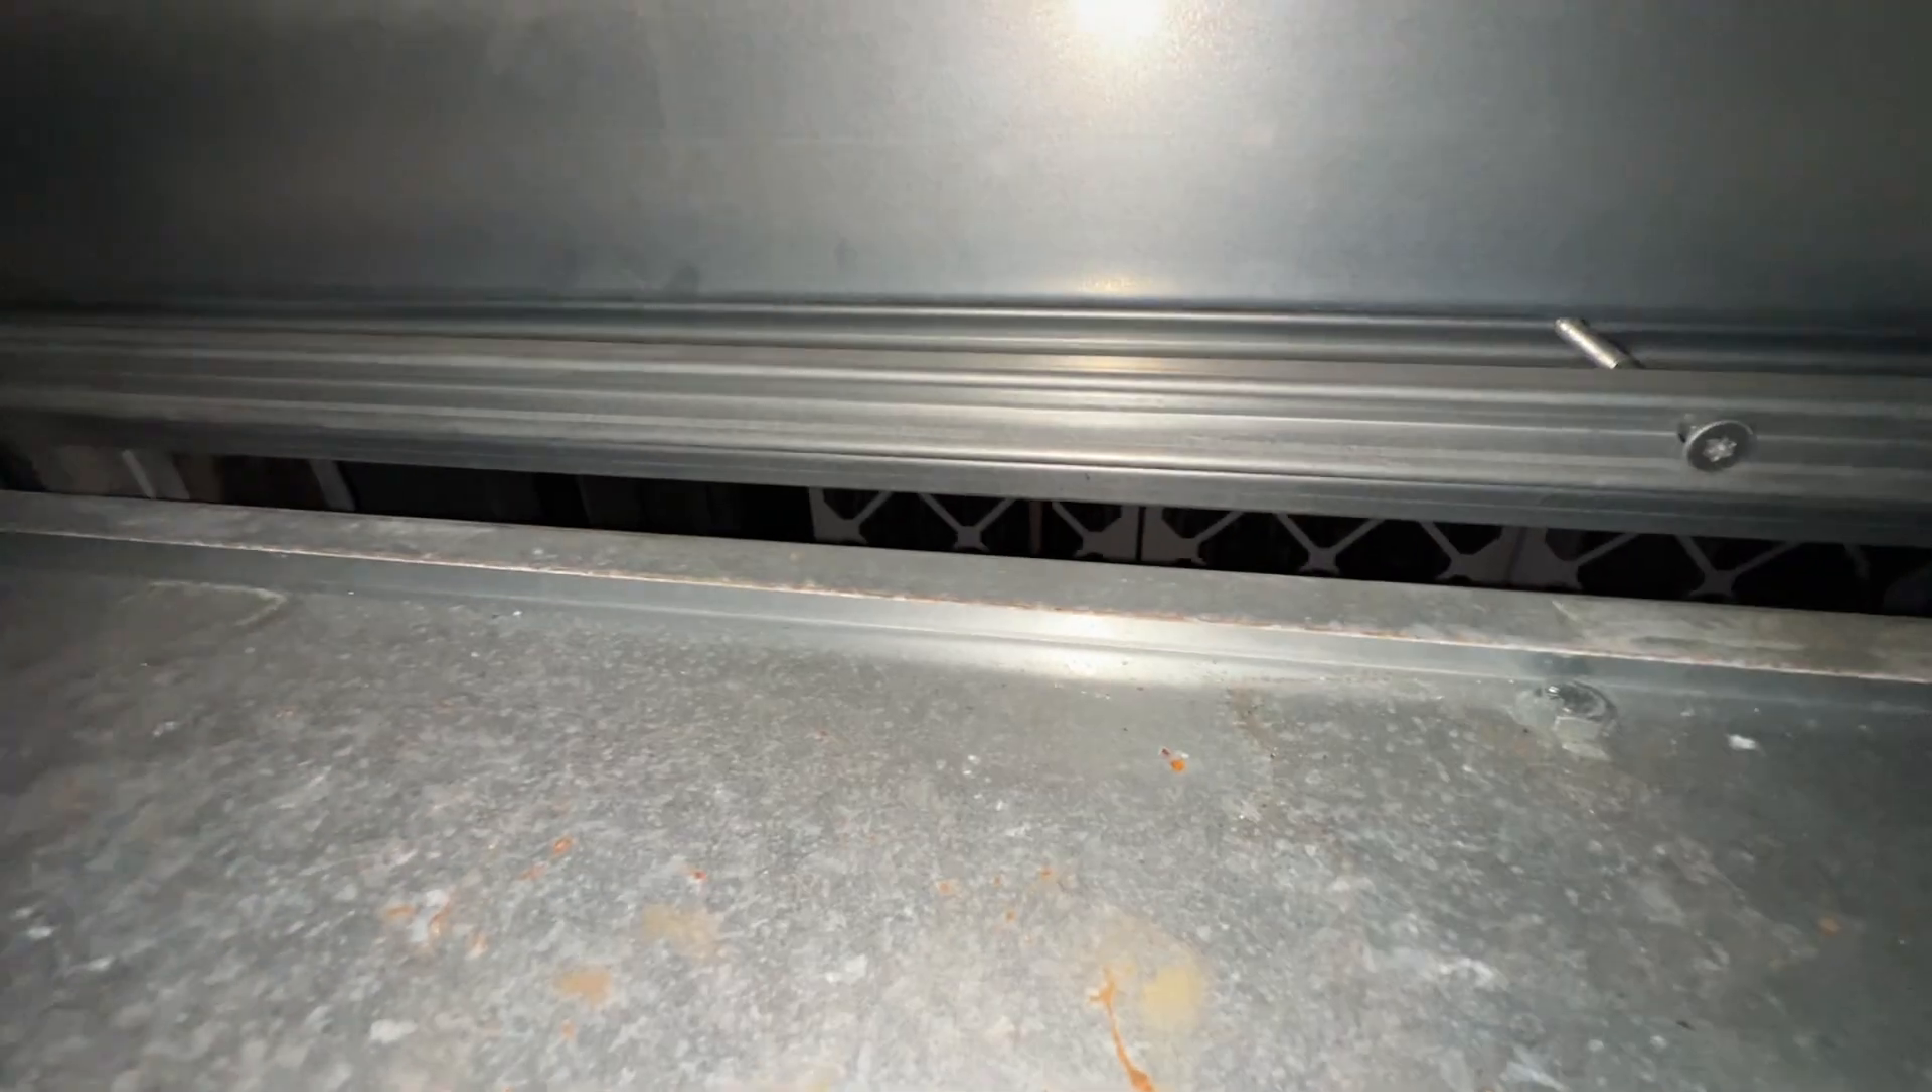This gap right here you can clearly see through to the filter.